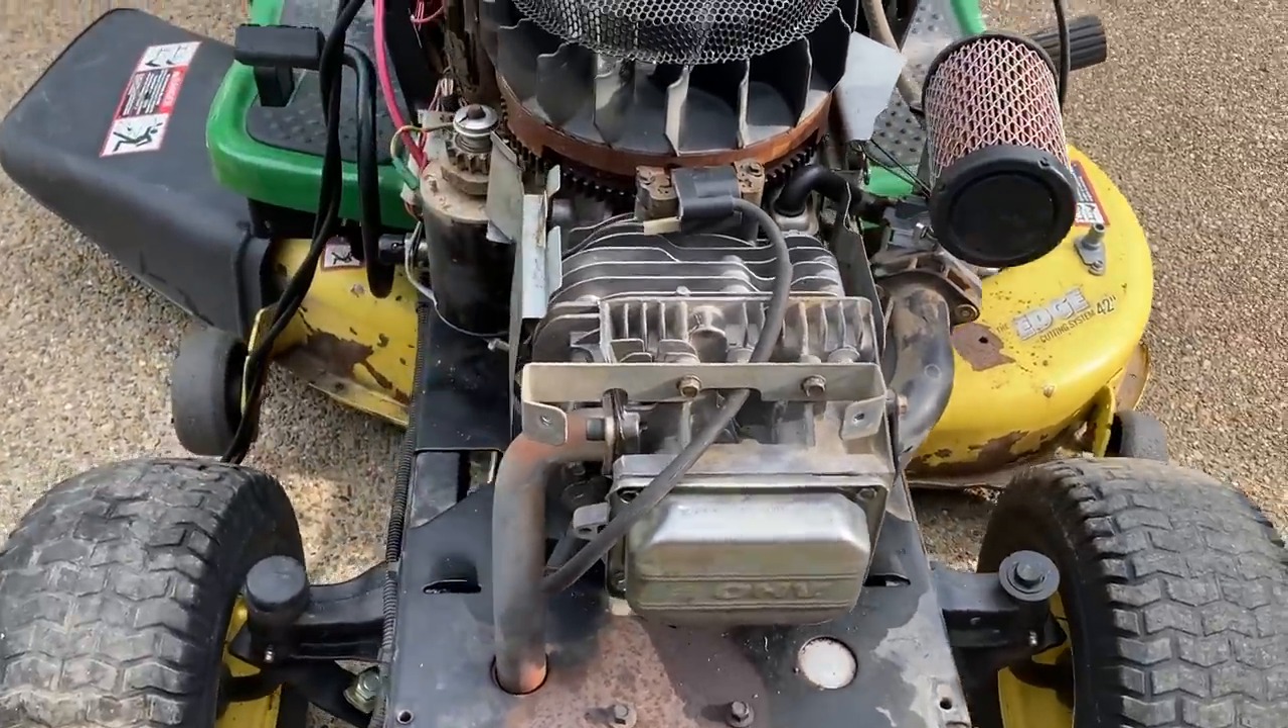I'm not putting the hood back on yet just because, you know, you never know.